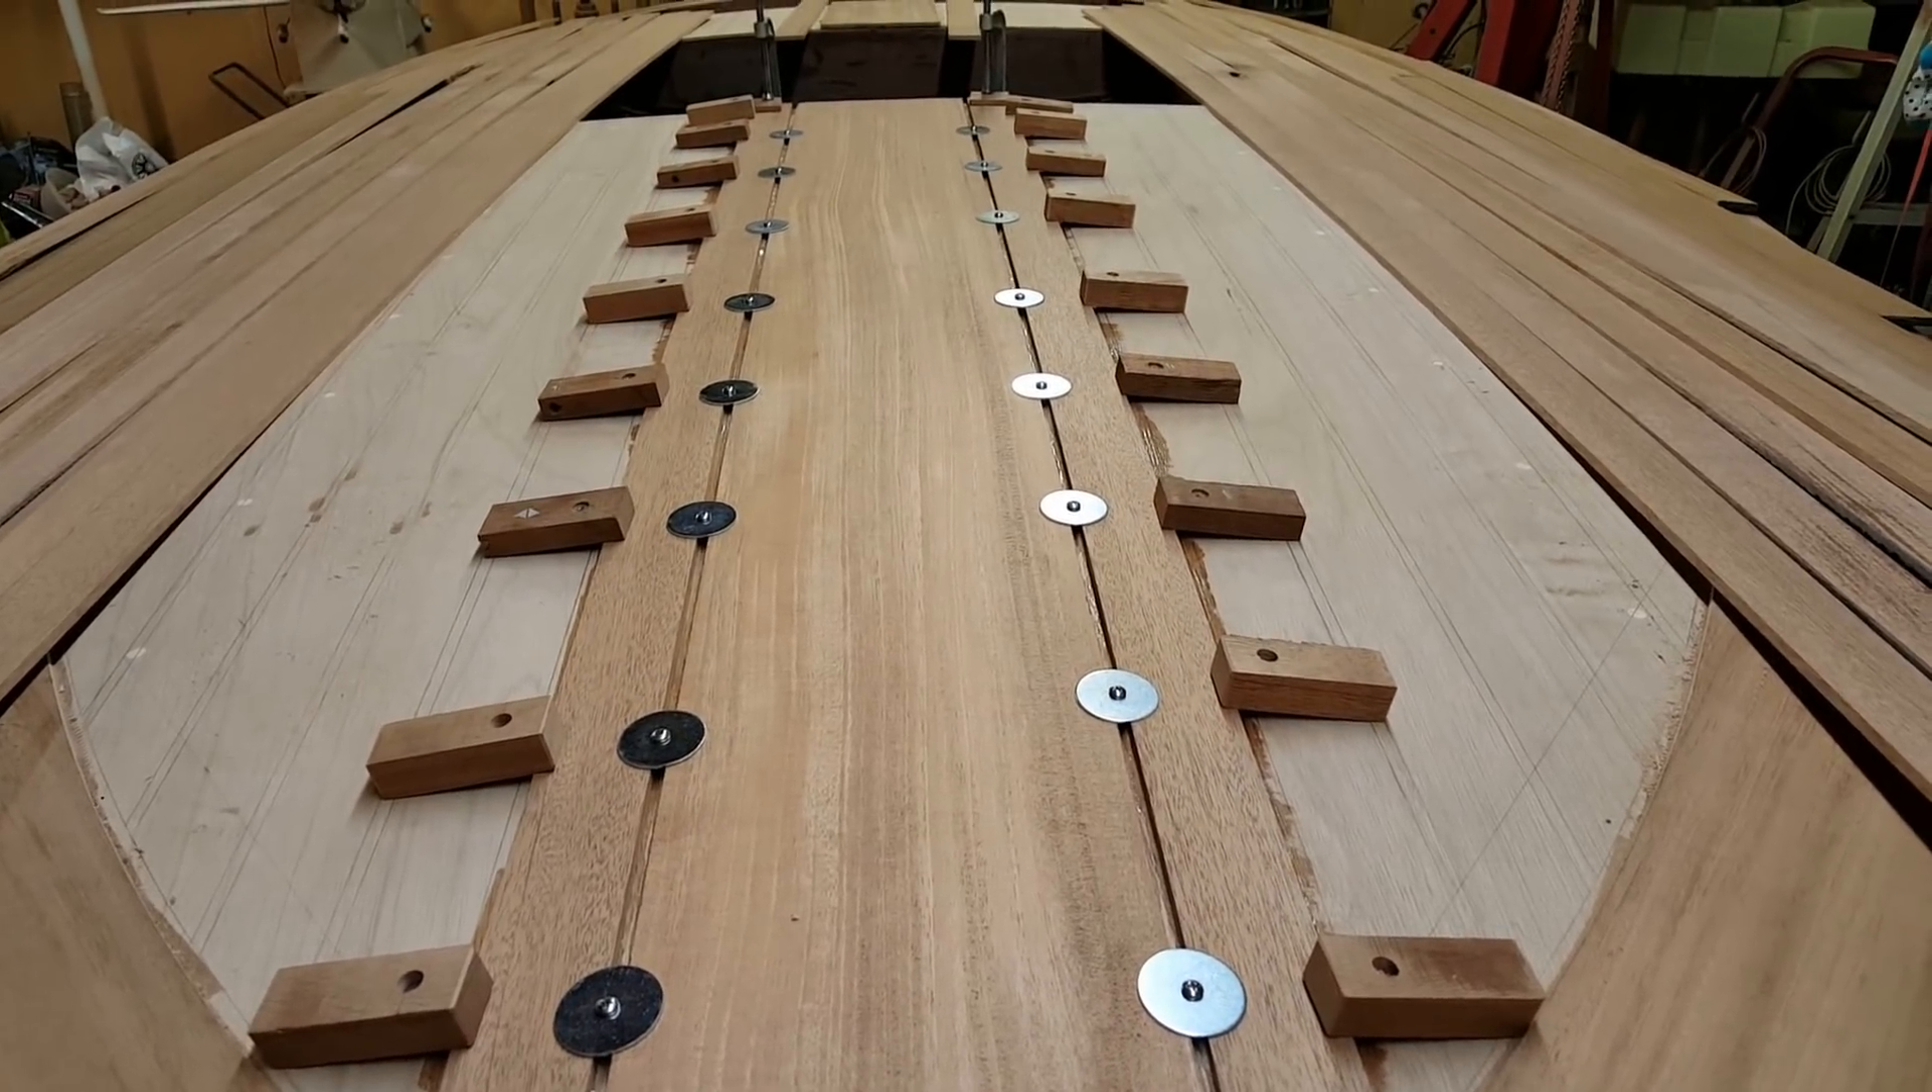But anyhow two planks down and a whole lot more to go.